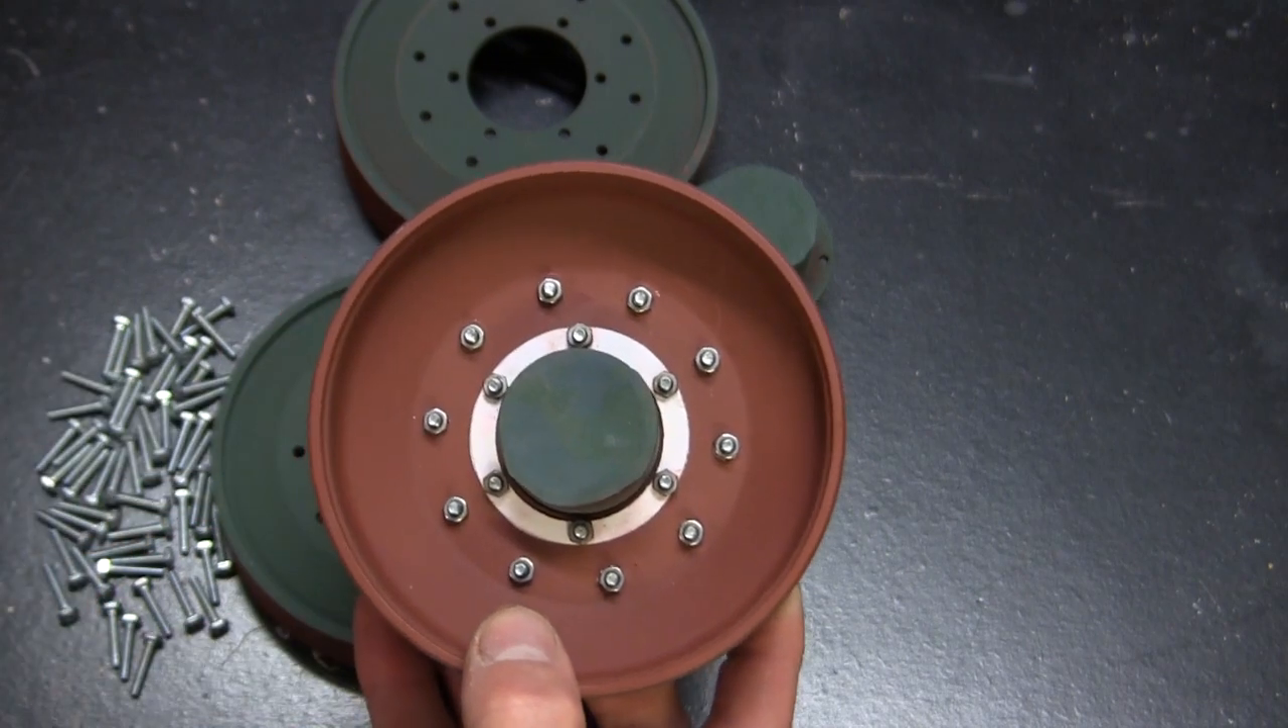Now, the only addition that I made was that of this center ring that we have here.